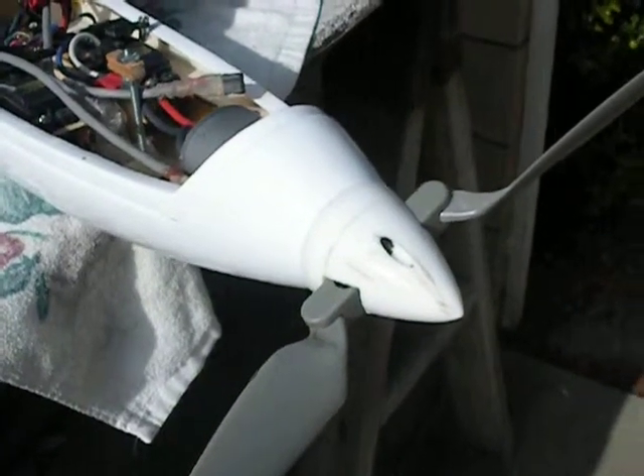So, I found a spinner set that does fit, and it's from a Tower Hobbies siren kit. And that just about fits the front of the fuselage here.